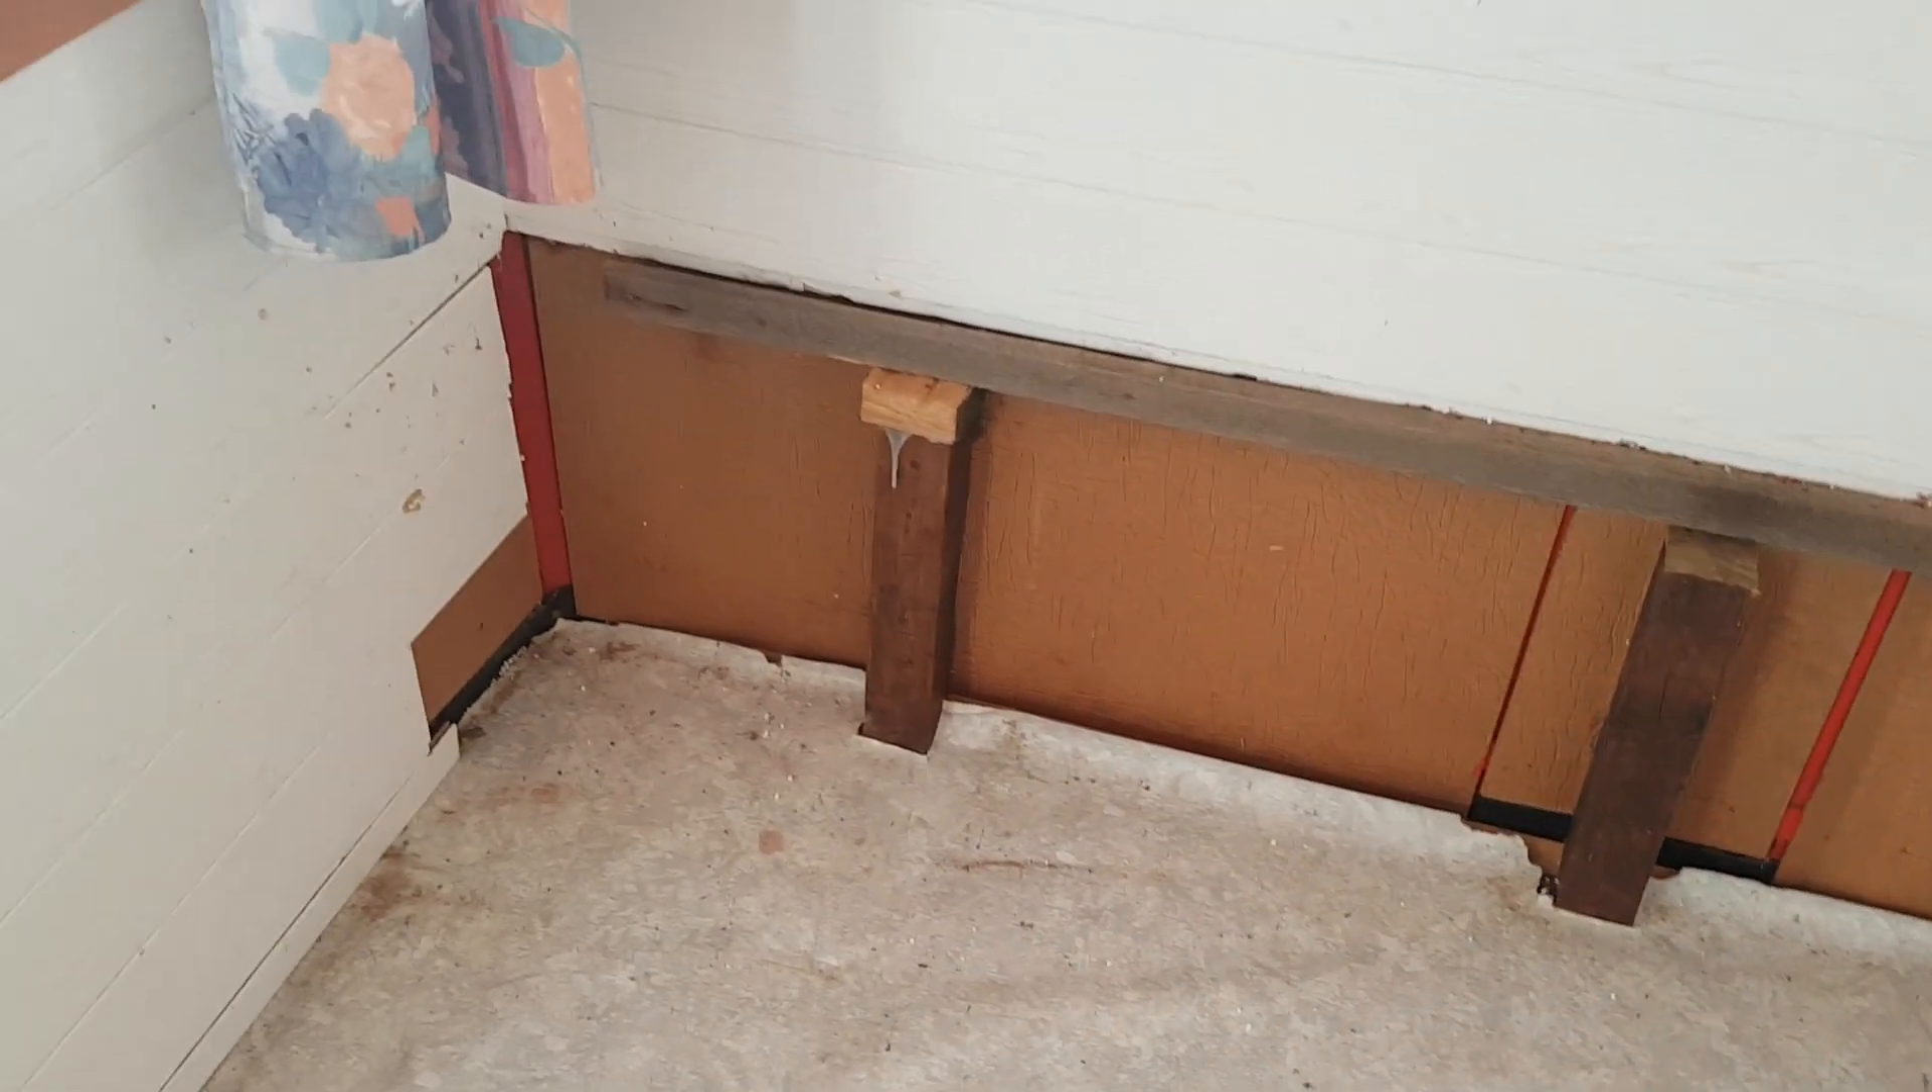Wie hier zu sehen ist, fehlen auch Teile der Wandverkleidung.